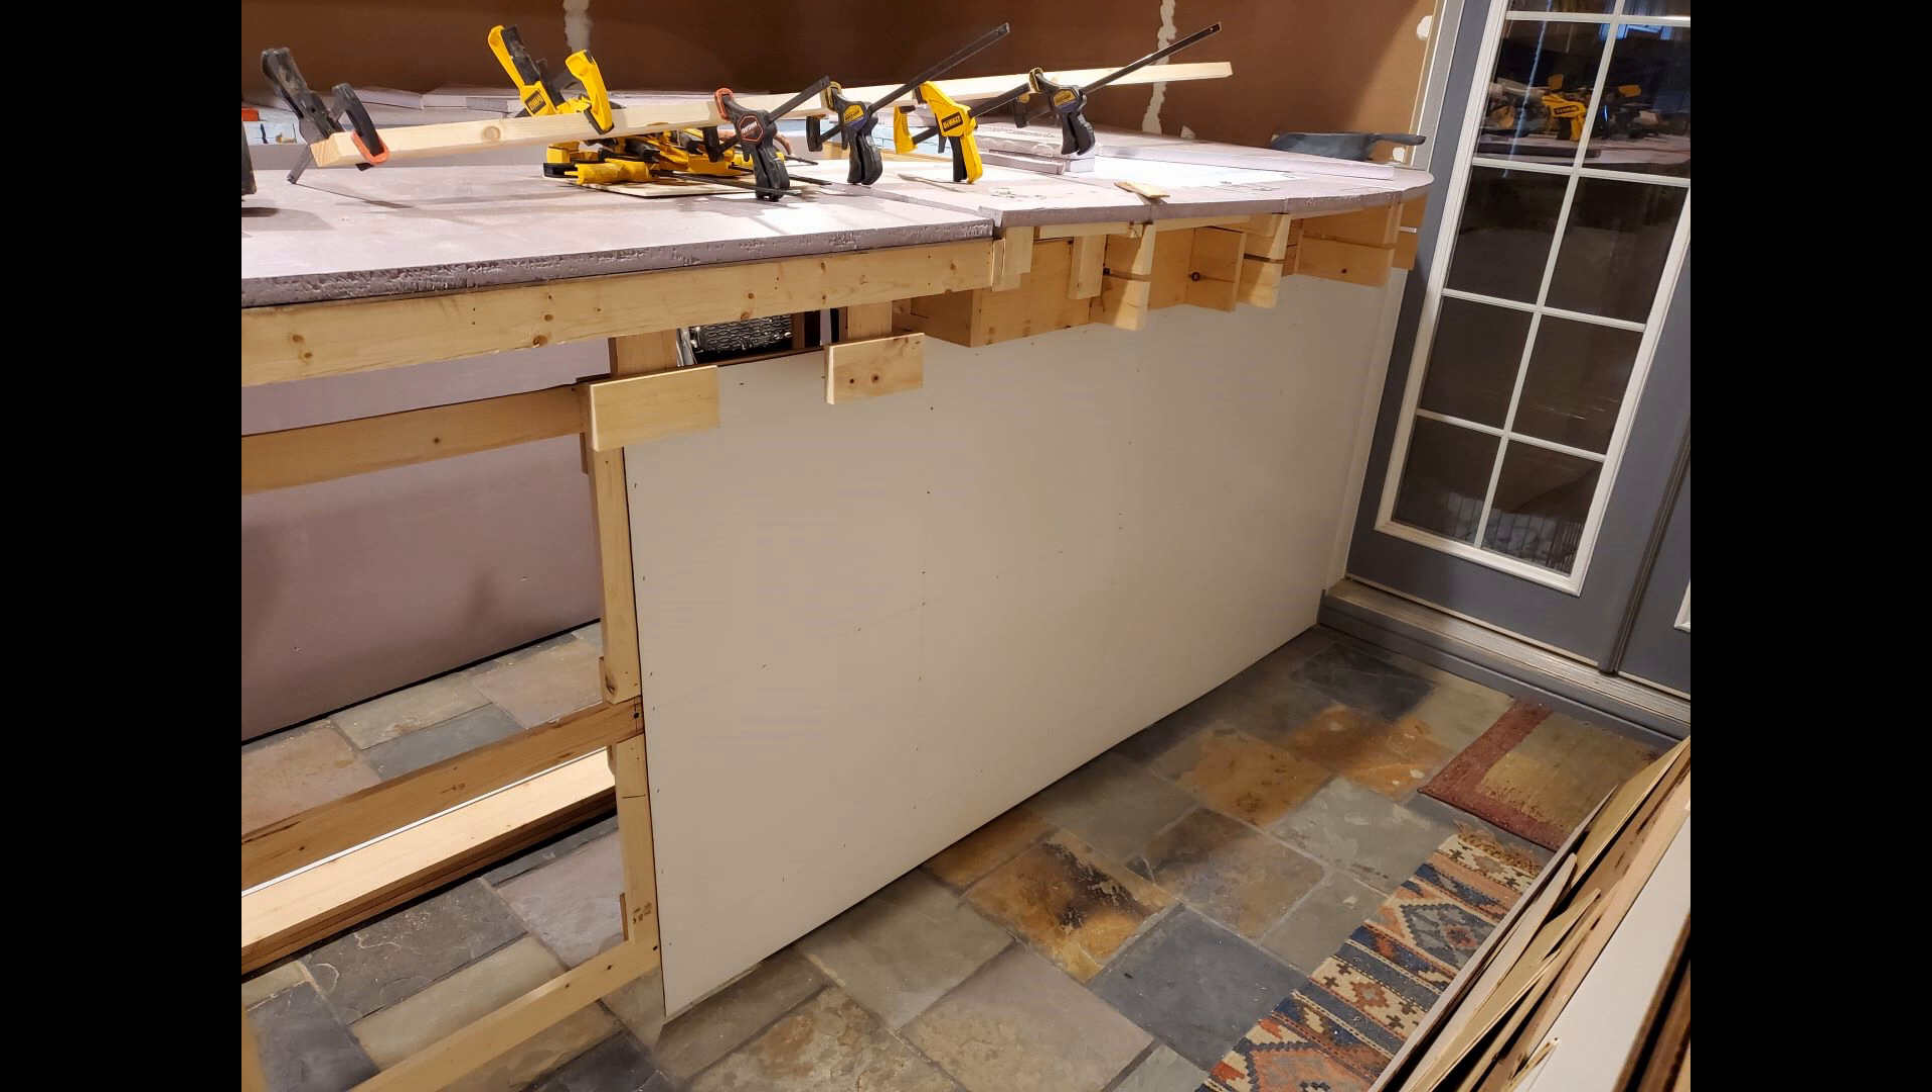I attached the first sheet of MDF to the framework and there's a gap at the top of the sheeting.